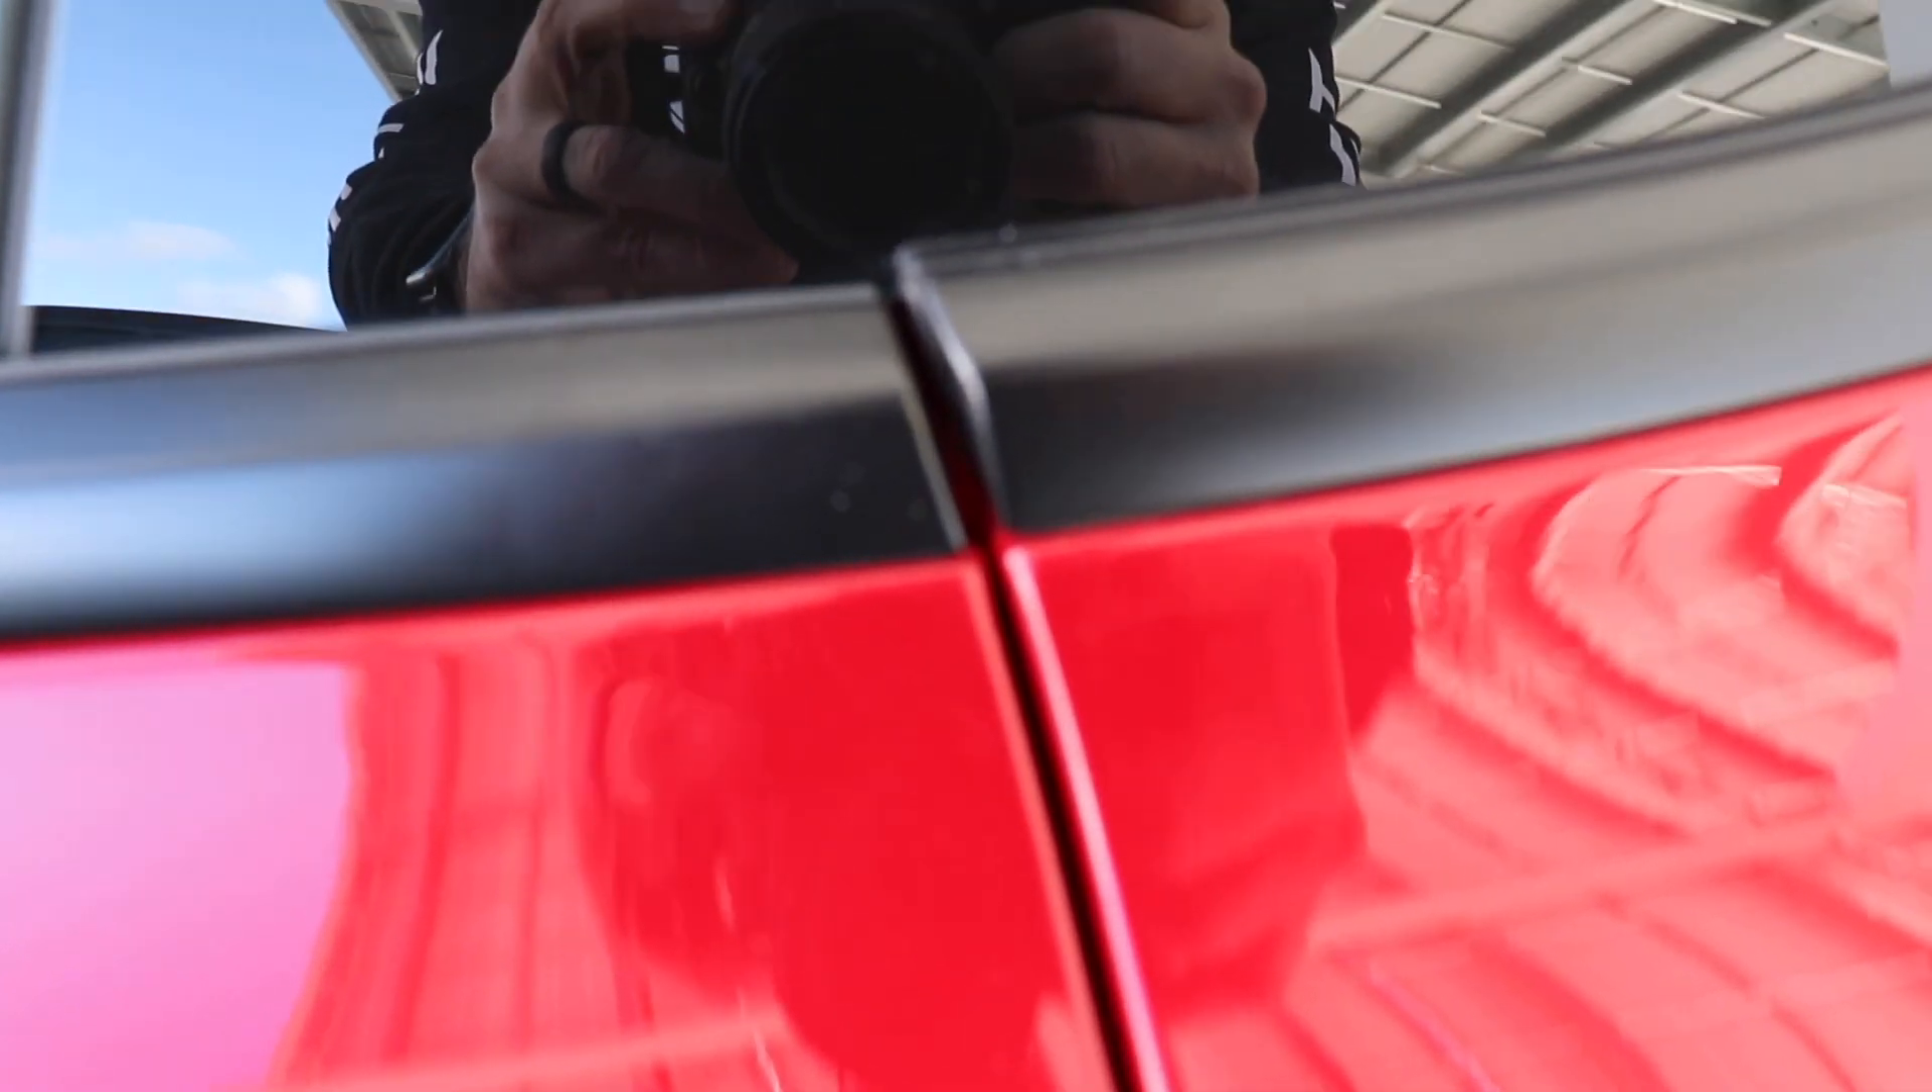Here you can see the trim doesn't quite line up.